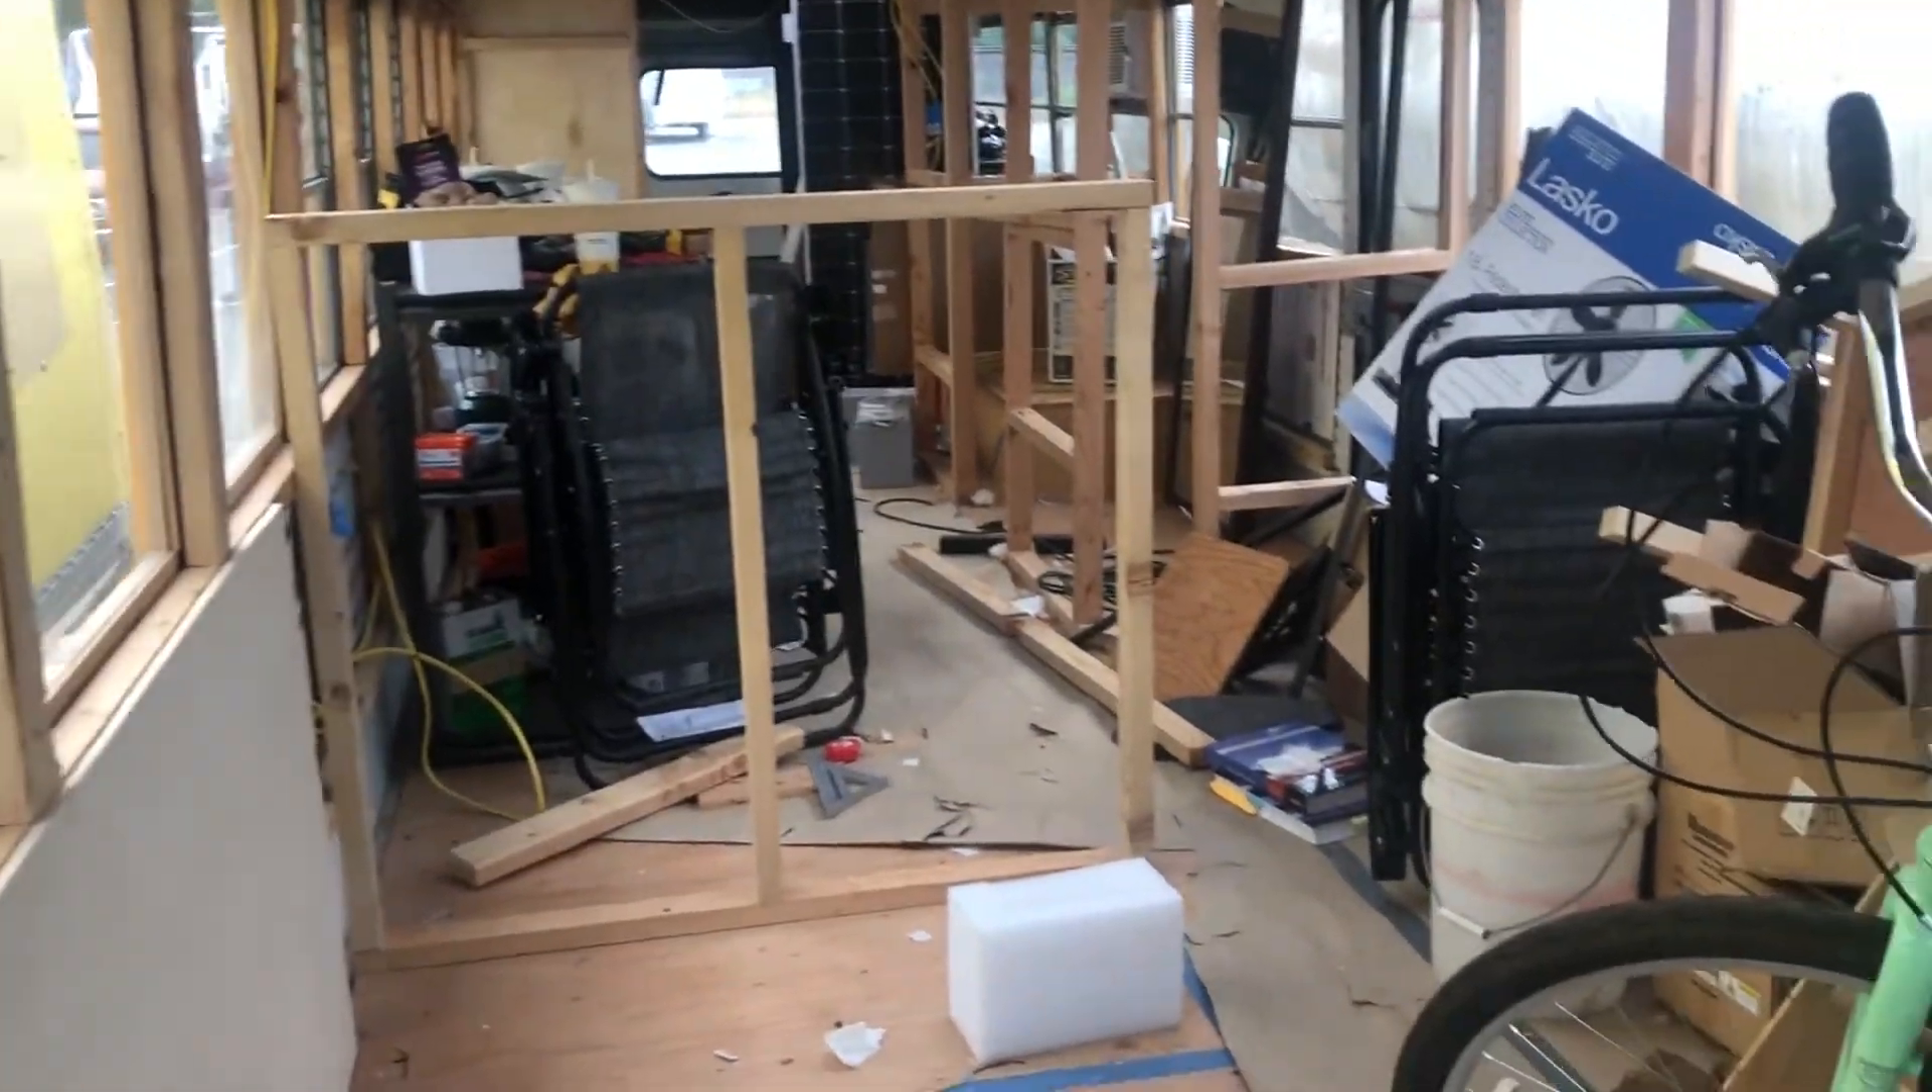Today we put up this divider wall that is going to divide our living room or our couch from the kitchen.